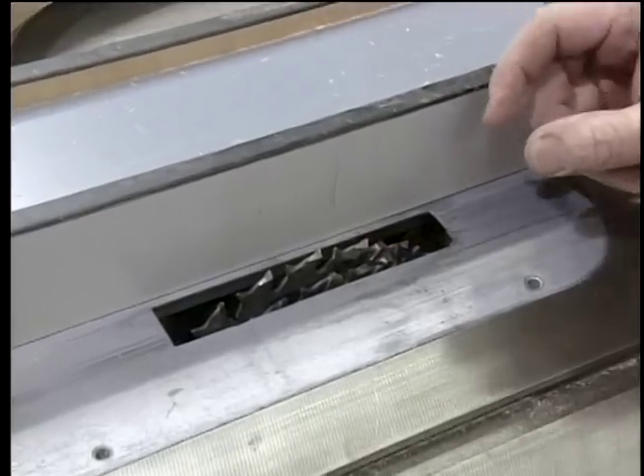To make that dado, I've removed the dado head cutter from the radial arm and installed it in the table saw.